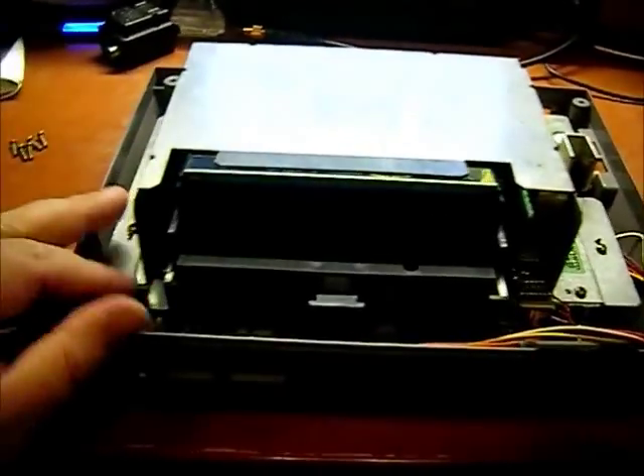Okay I've got the main shell part now I need to take off this RF shielding.